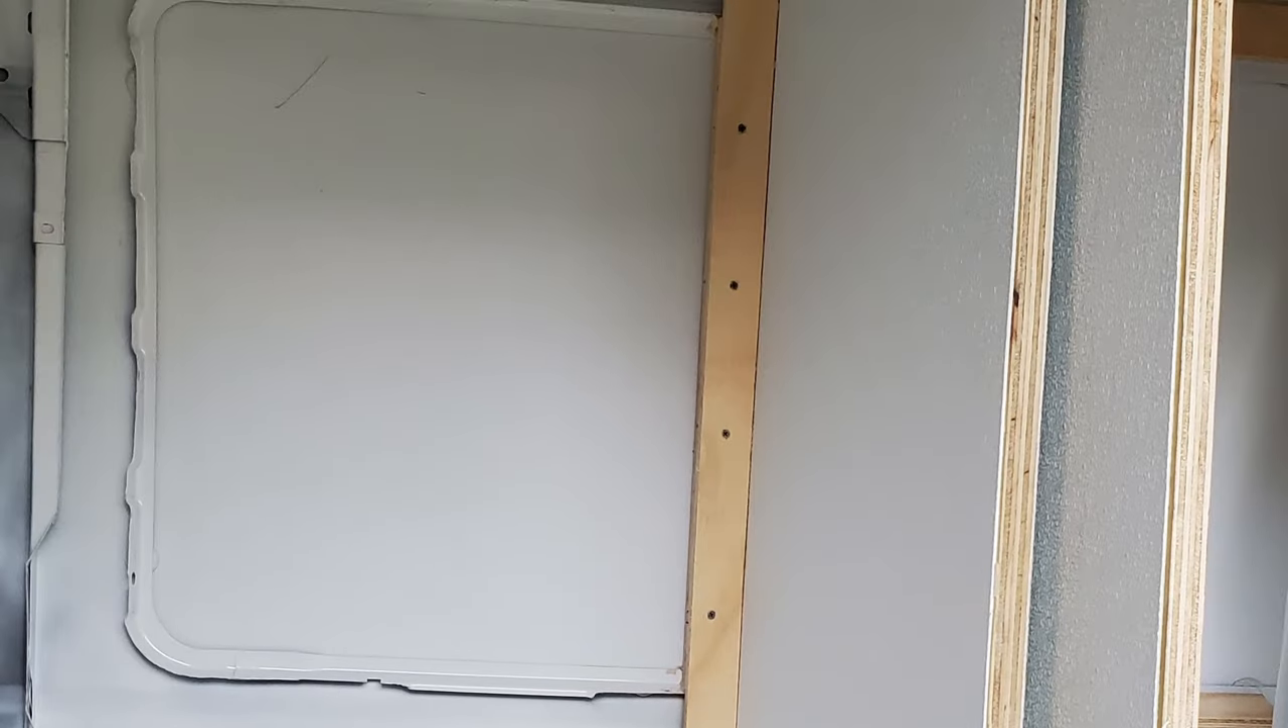A final furring strip is attached from the top to the bottom.